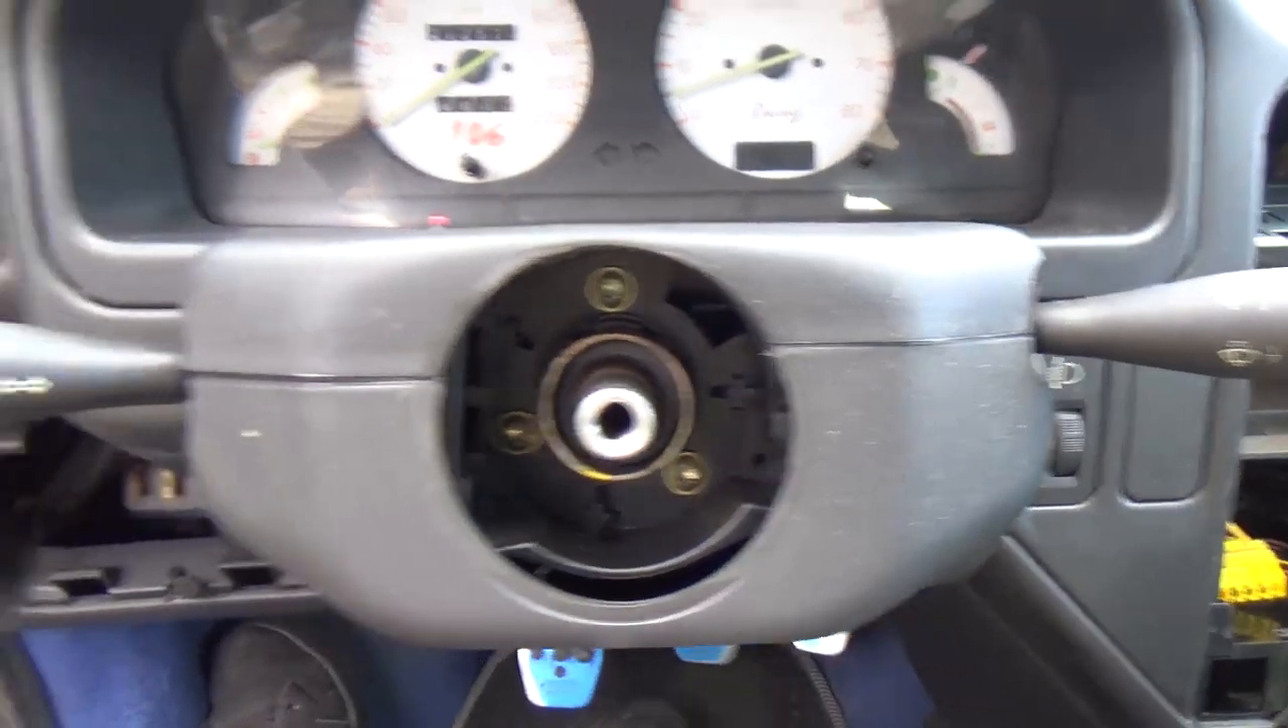Okay, so now we've removed the steering wheel.